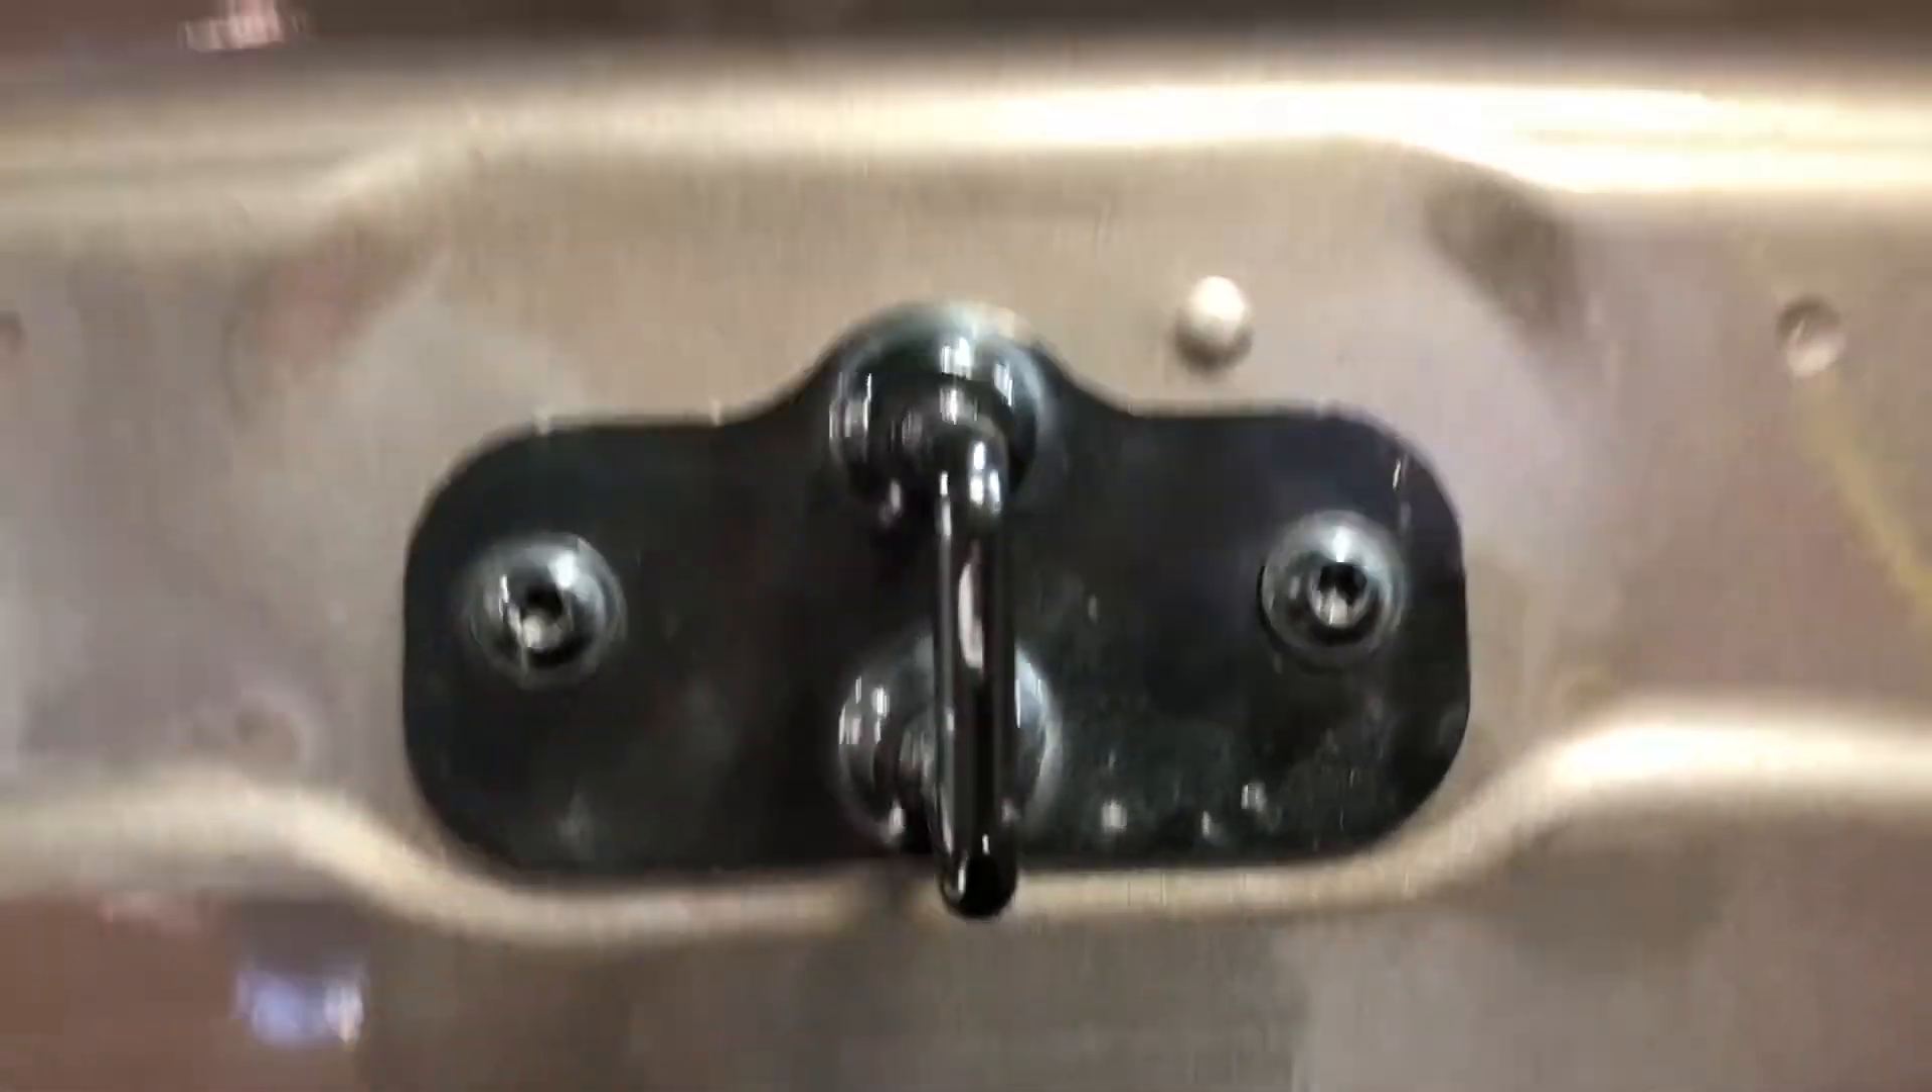And once that's finished, the hood latch spacer is installed and will now be able to protect the hood.